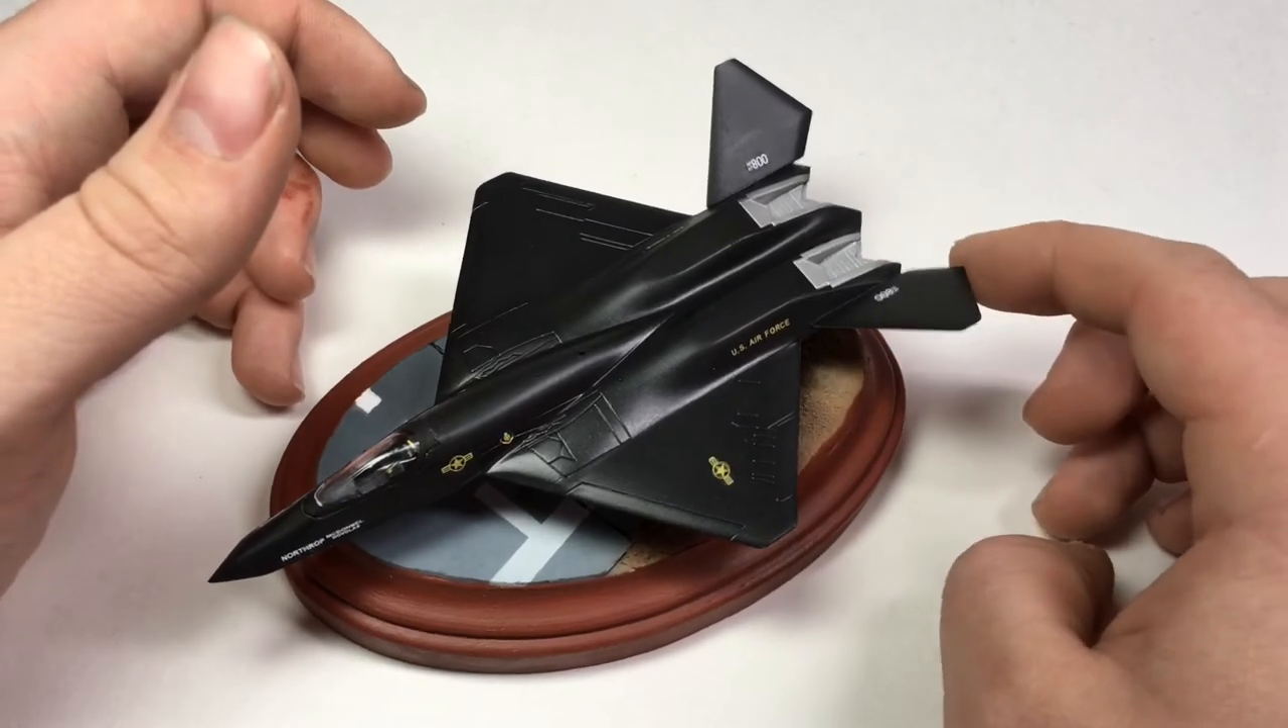The model is complete and it's sitting on the base.